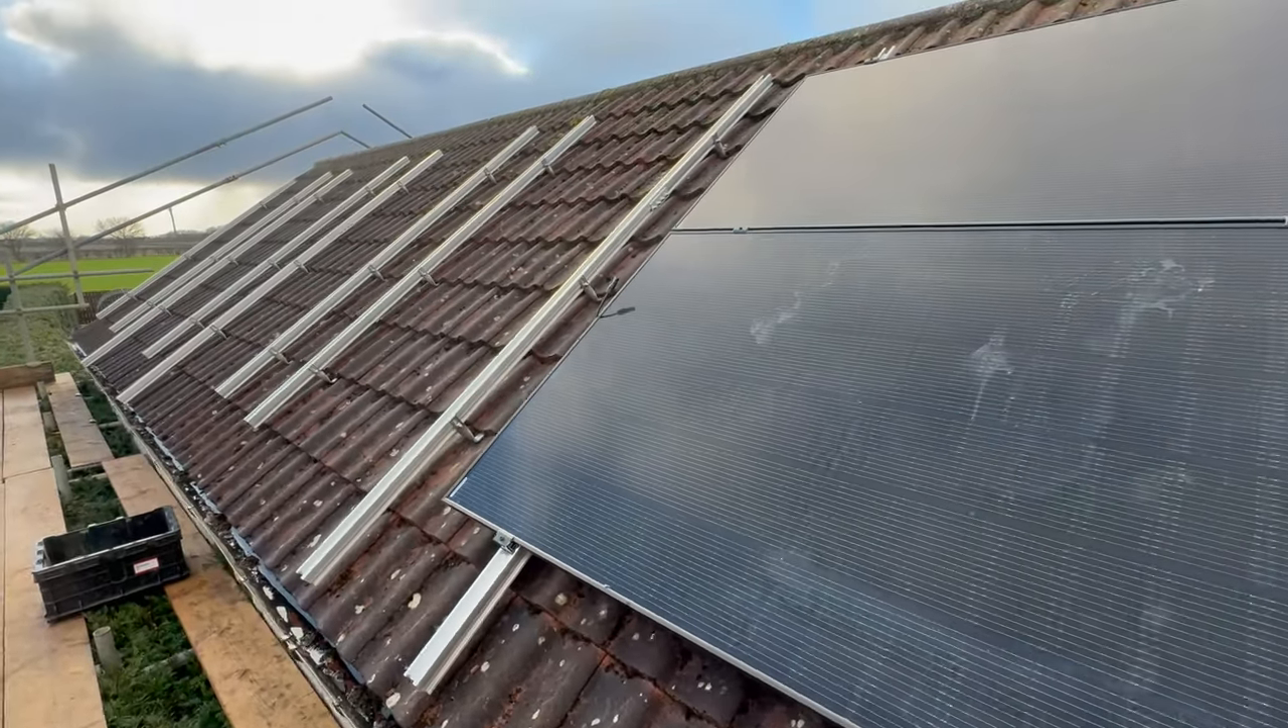We've got a couple of panels down already.